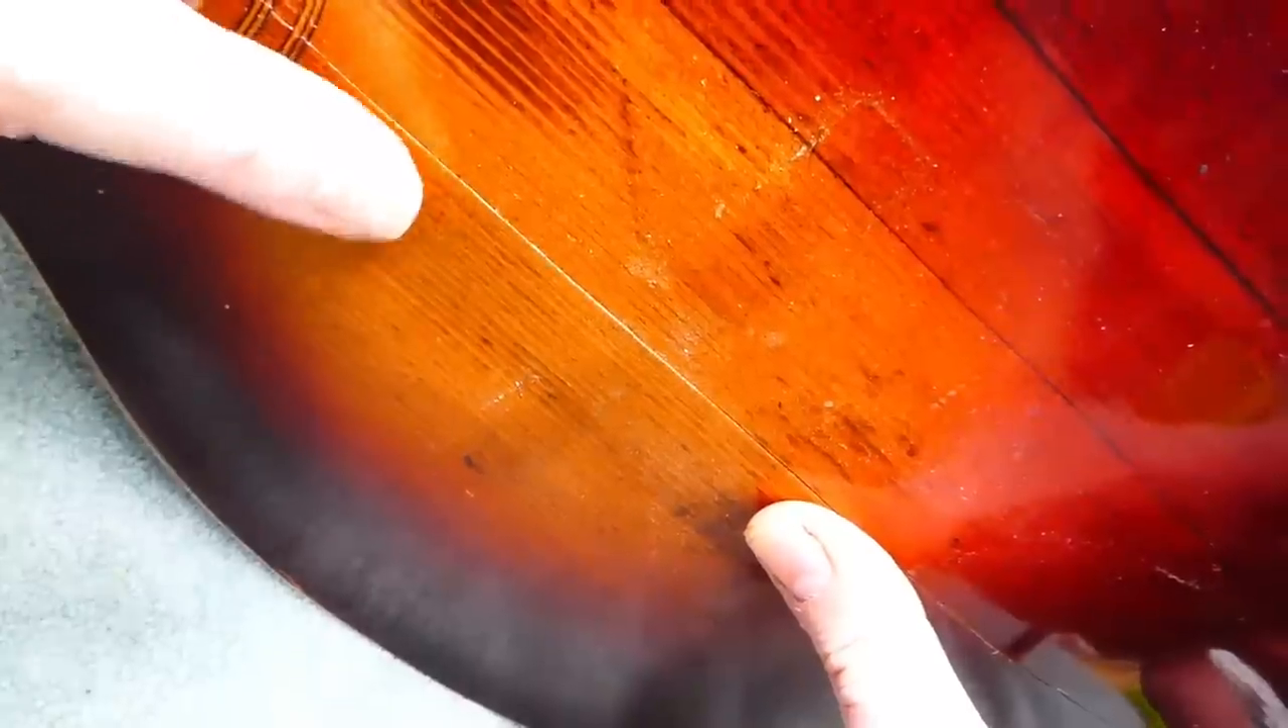After taking the string tension off, I notice that the center seam is open for a good portion of its length and not level.